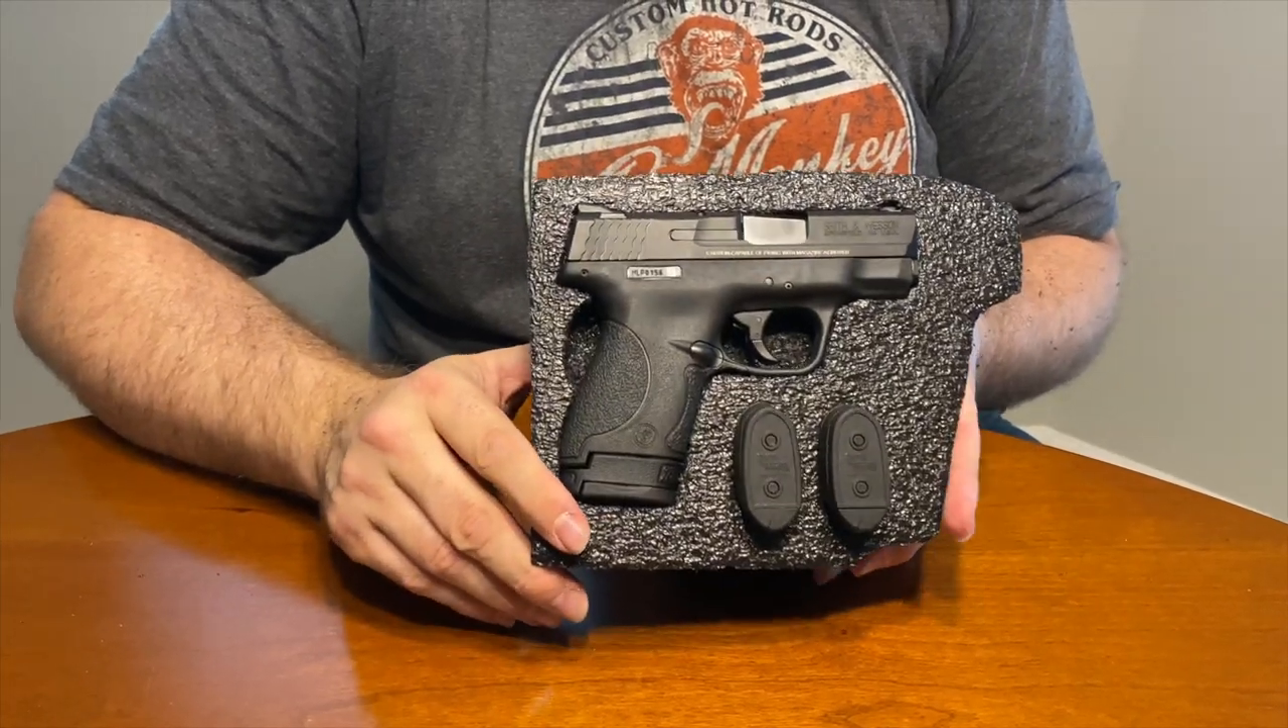There you have it. I have completed the insert. And as you can see, firearm fits nicely. Two magazines fit nicely.